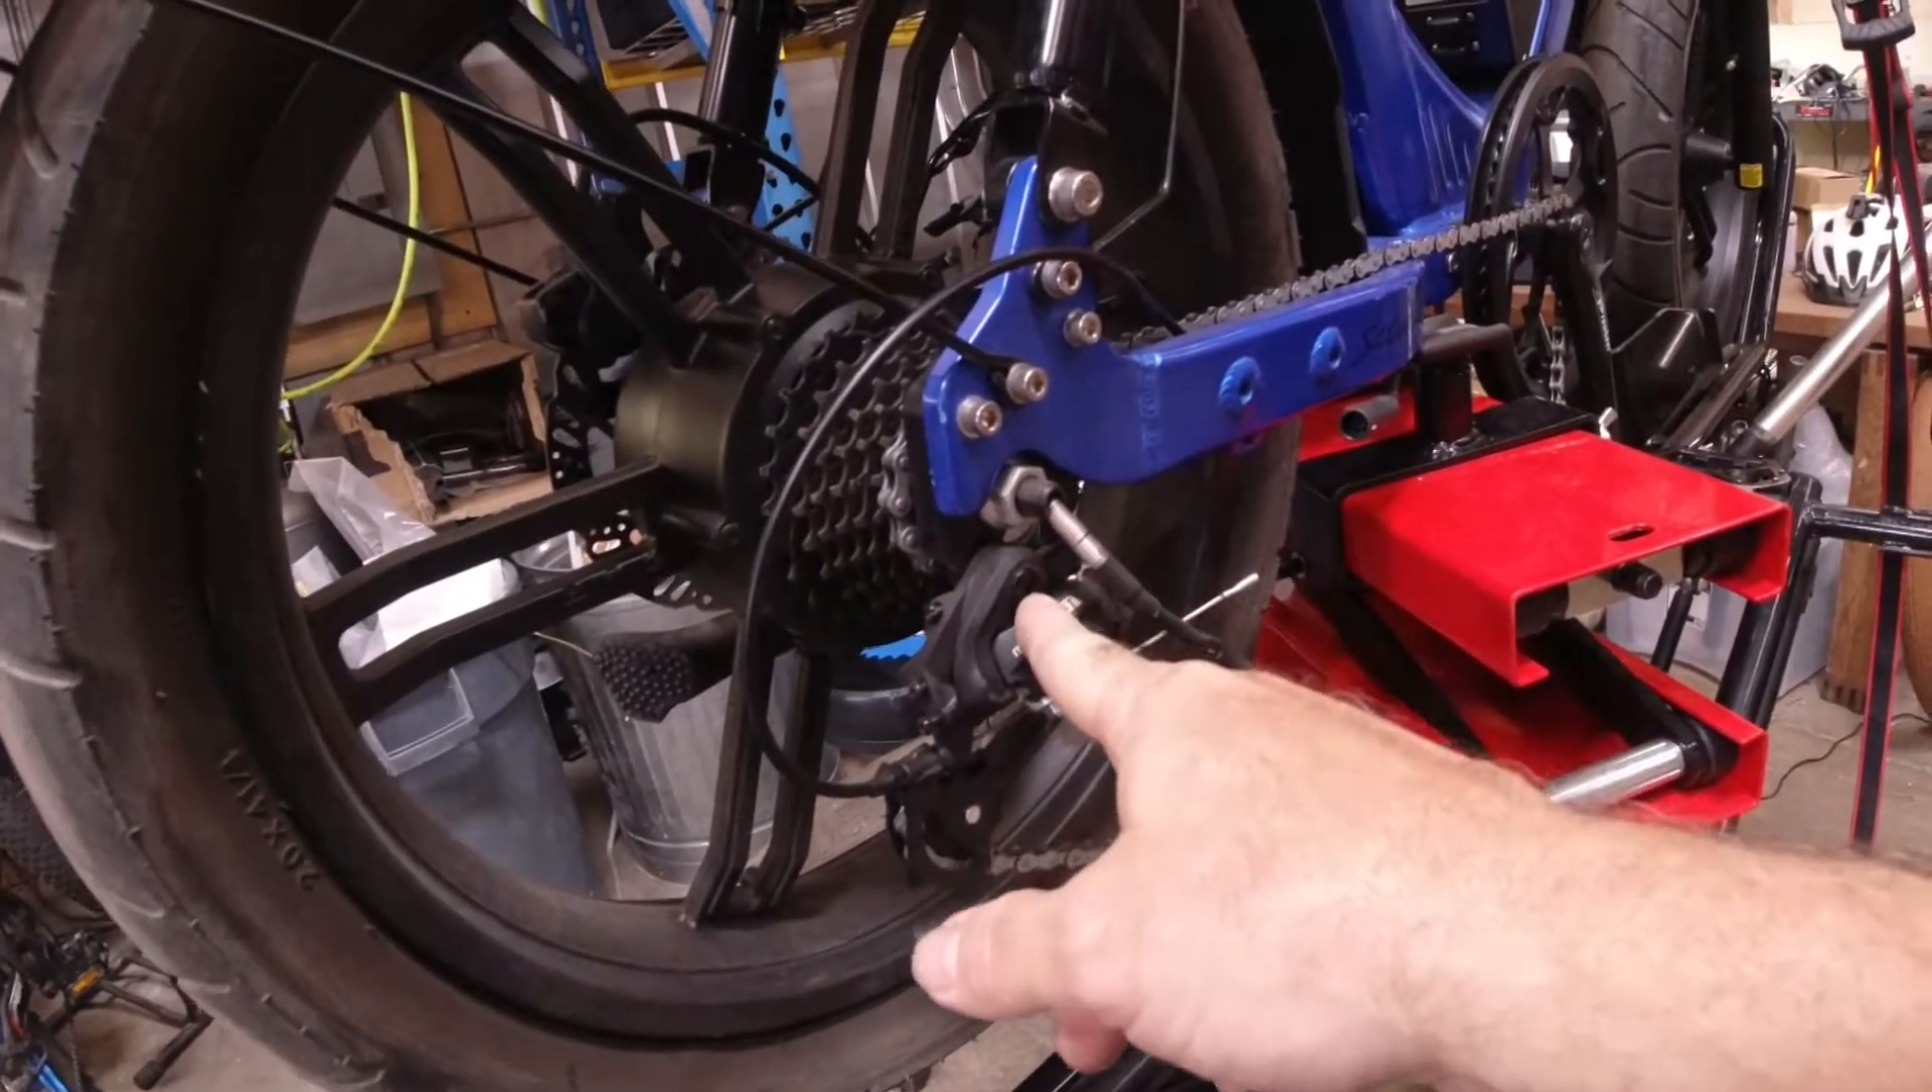The derailleur is right underneath the nut so it's totally in the way.